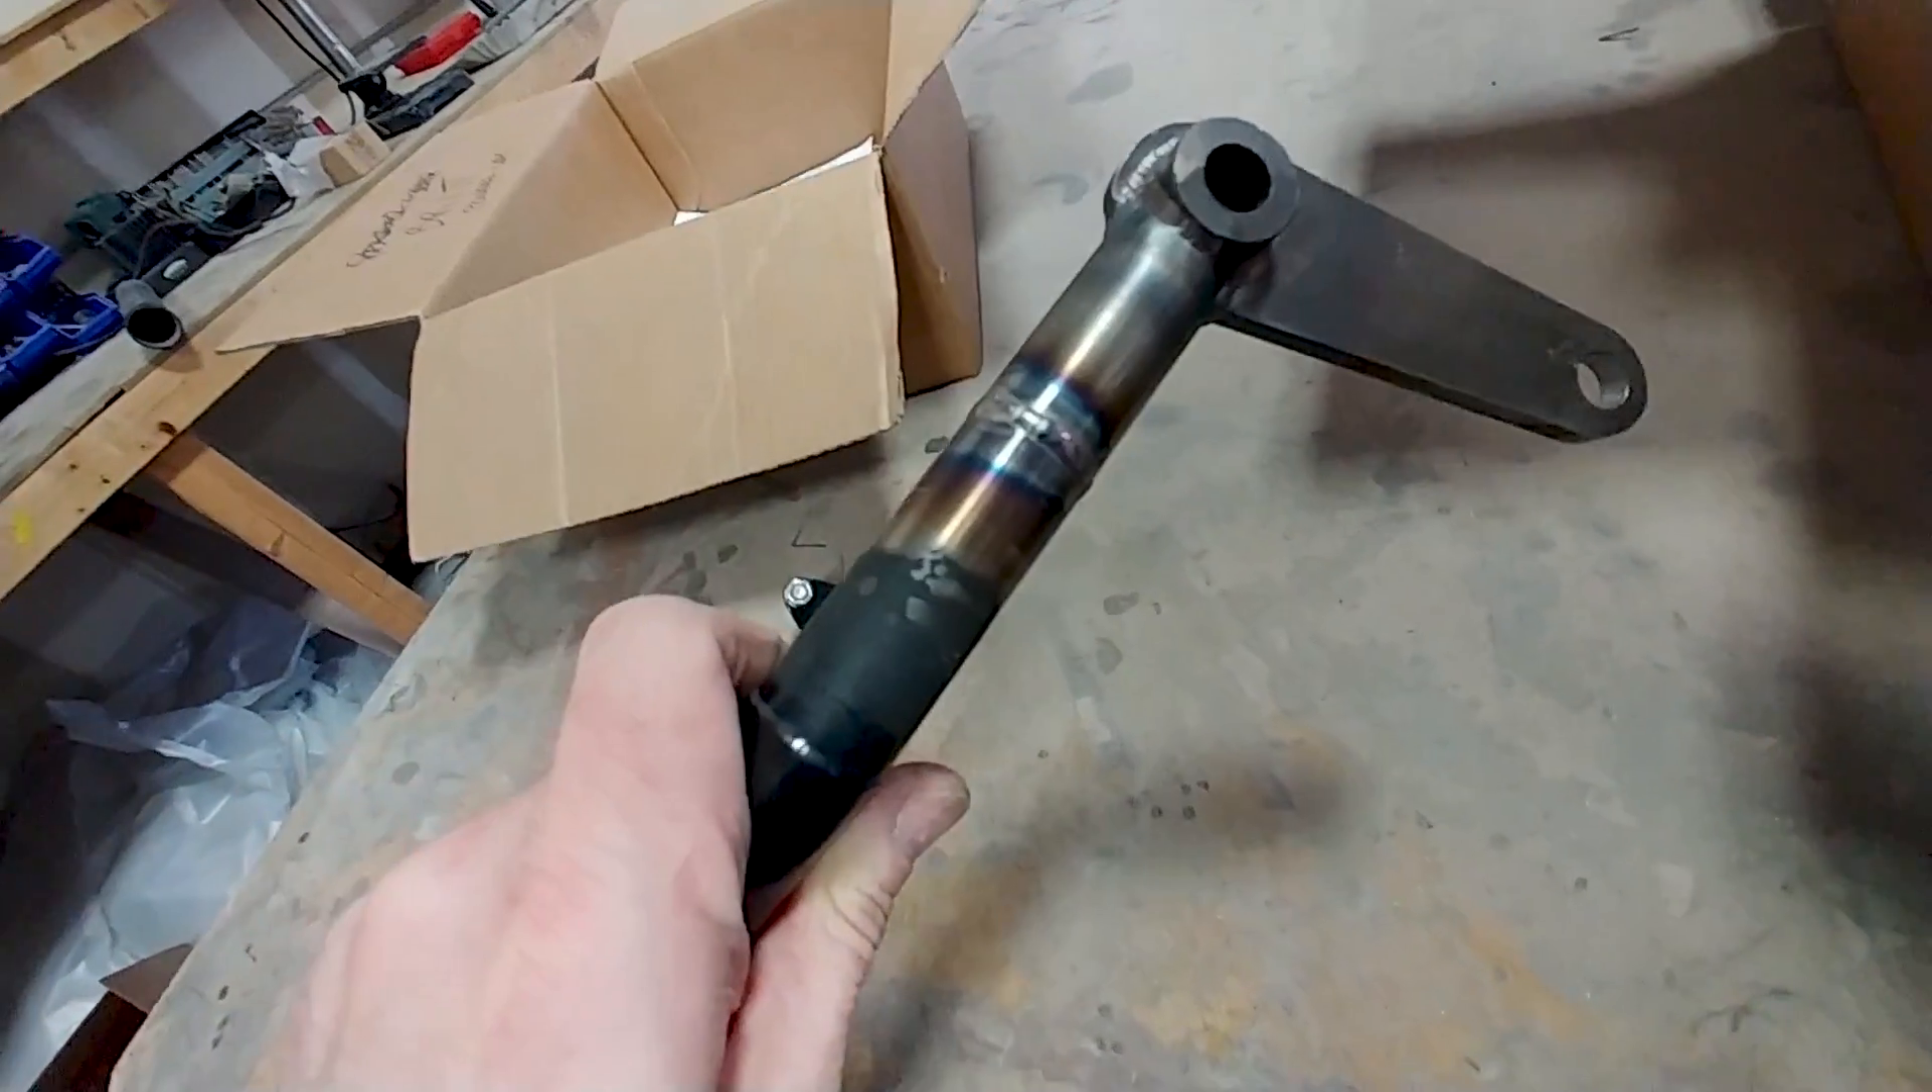Britt sort of cut the tube about halfway up and then put the new tube in place.